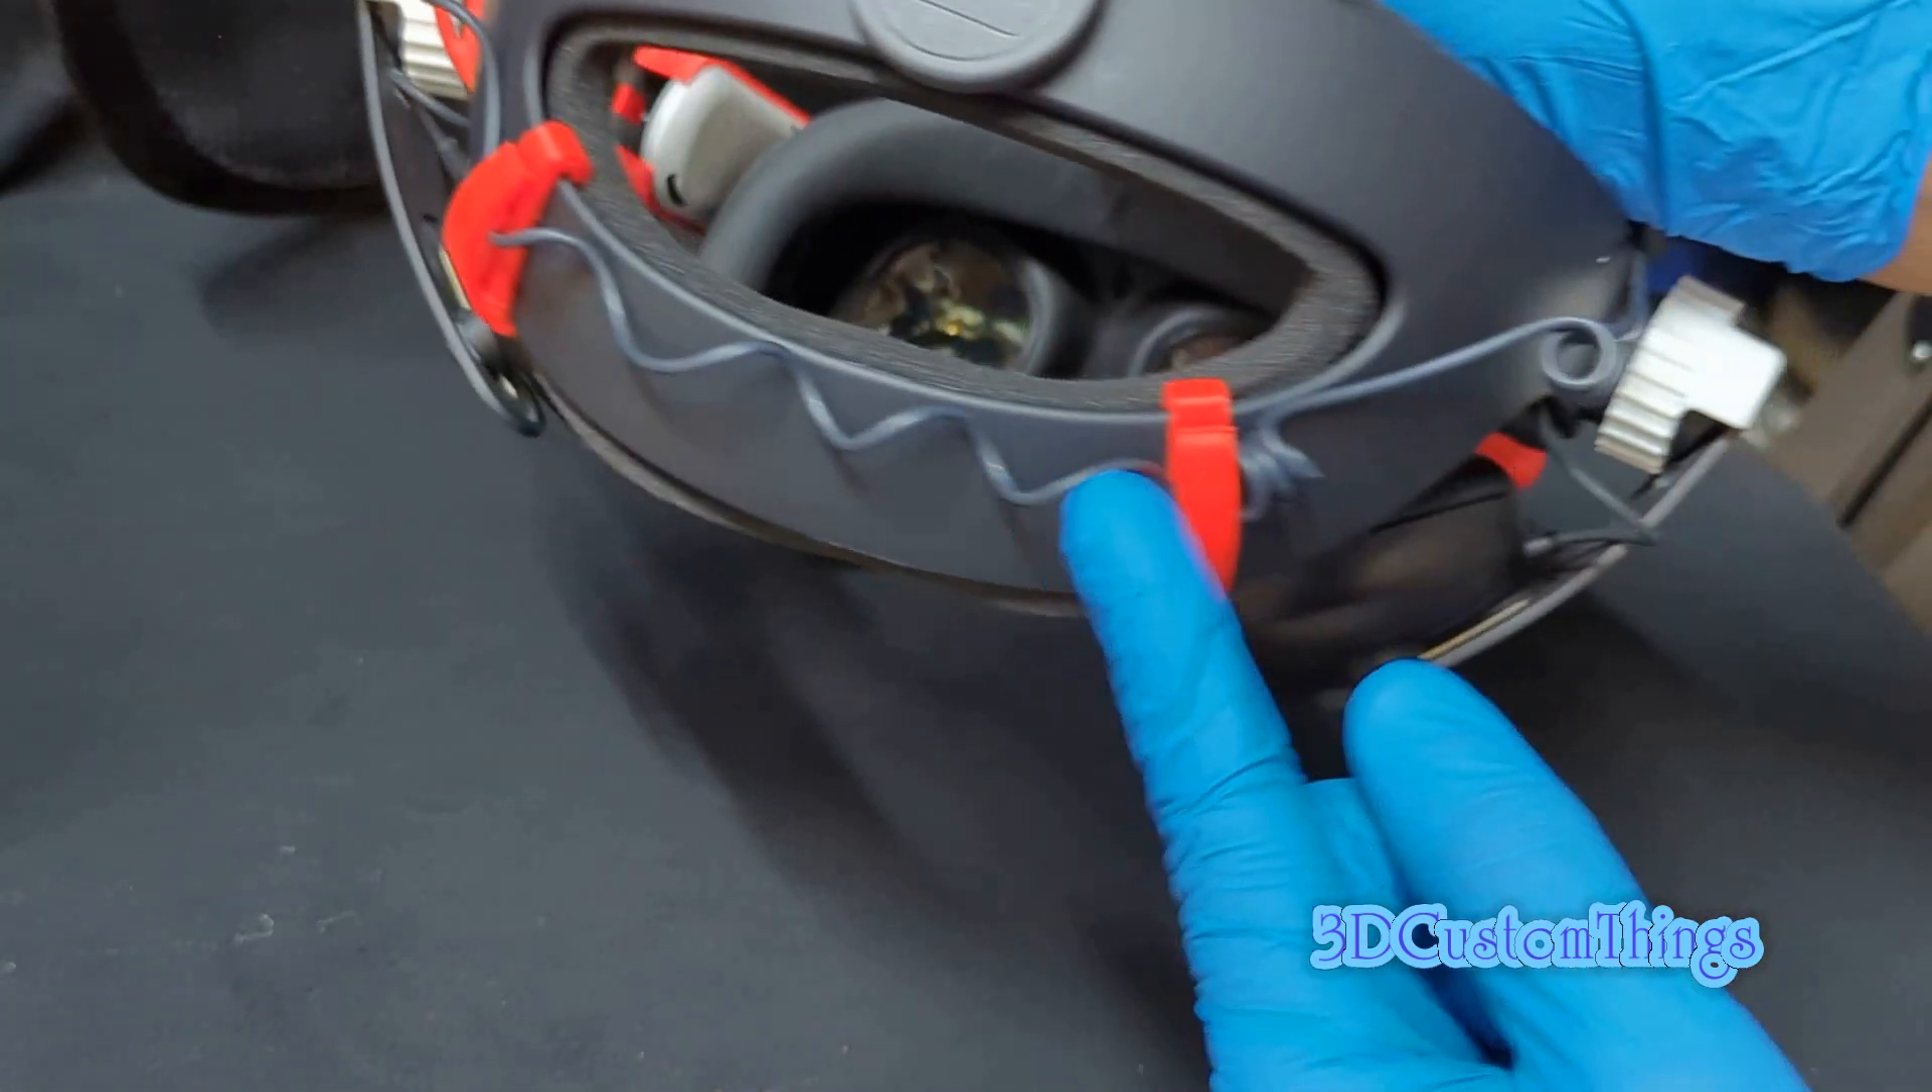I just routed the cables along the back here through the cable guides.